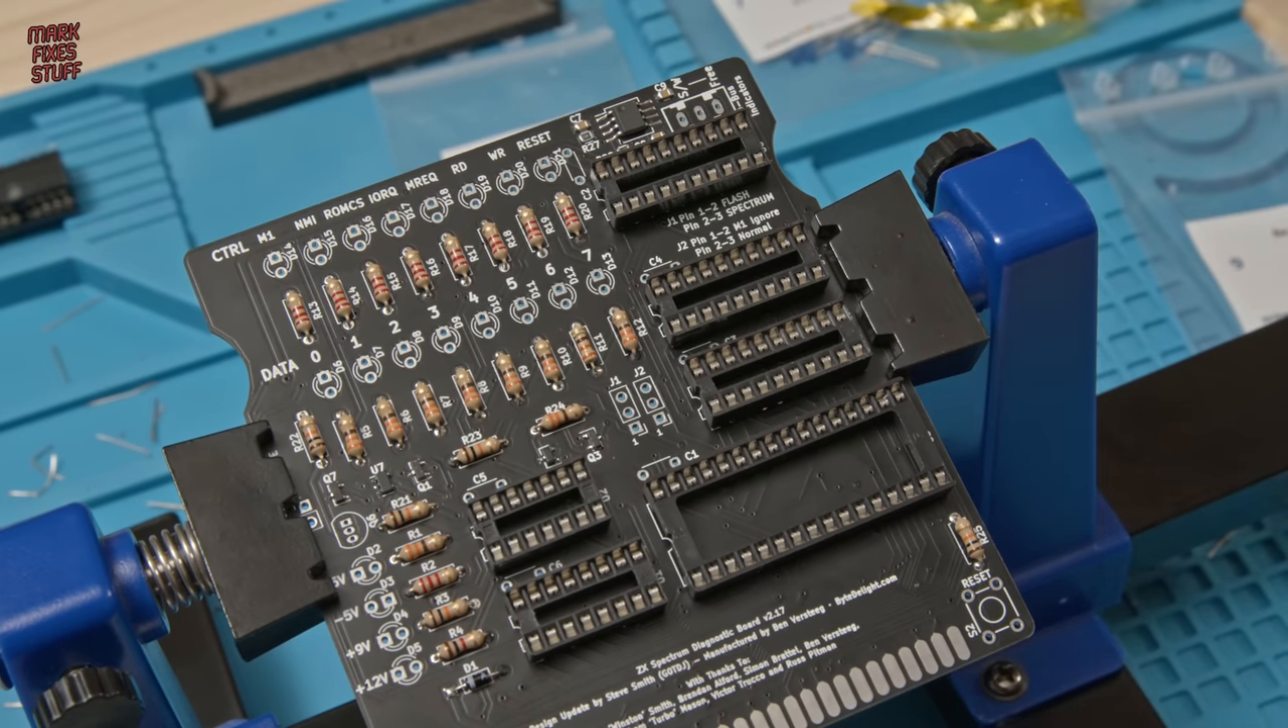But the IC sockets are now installed, and with that done, it's time to move on to the LEDs.